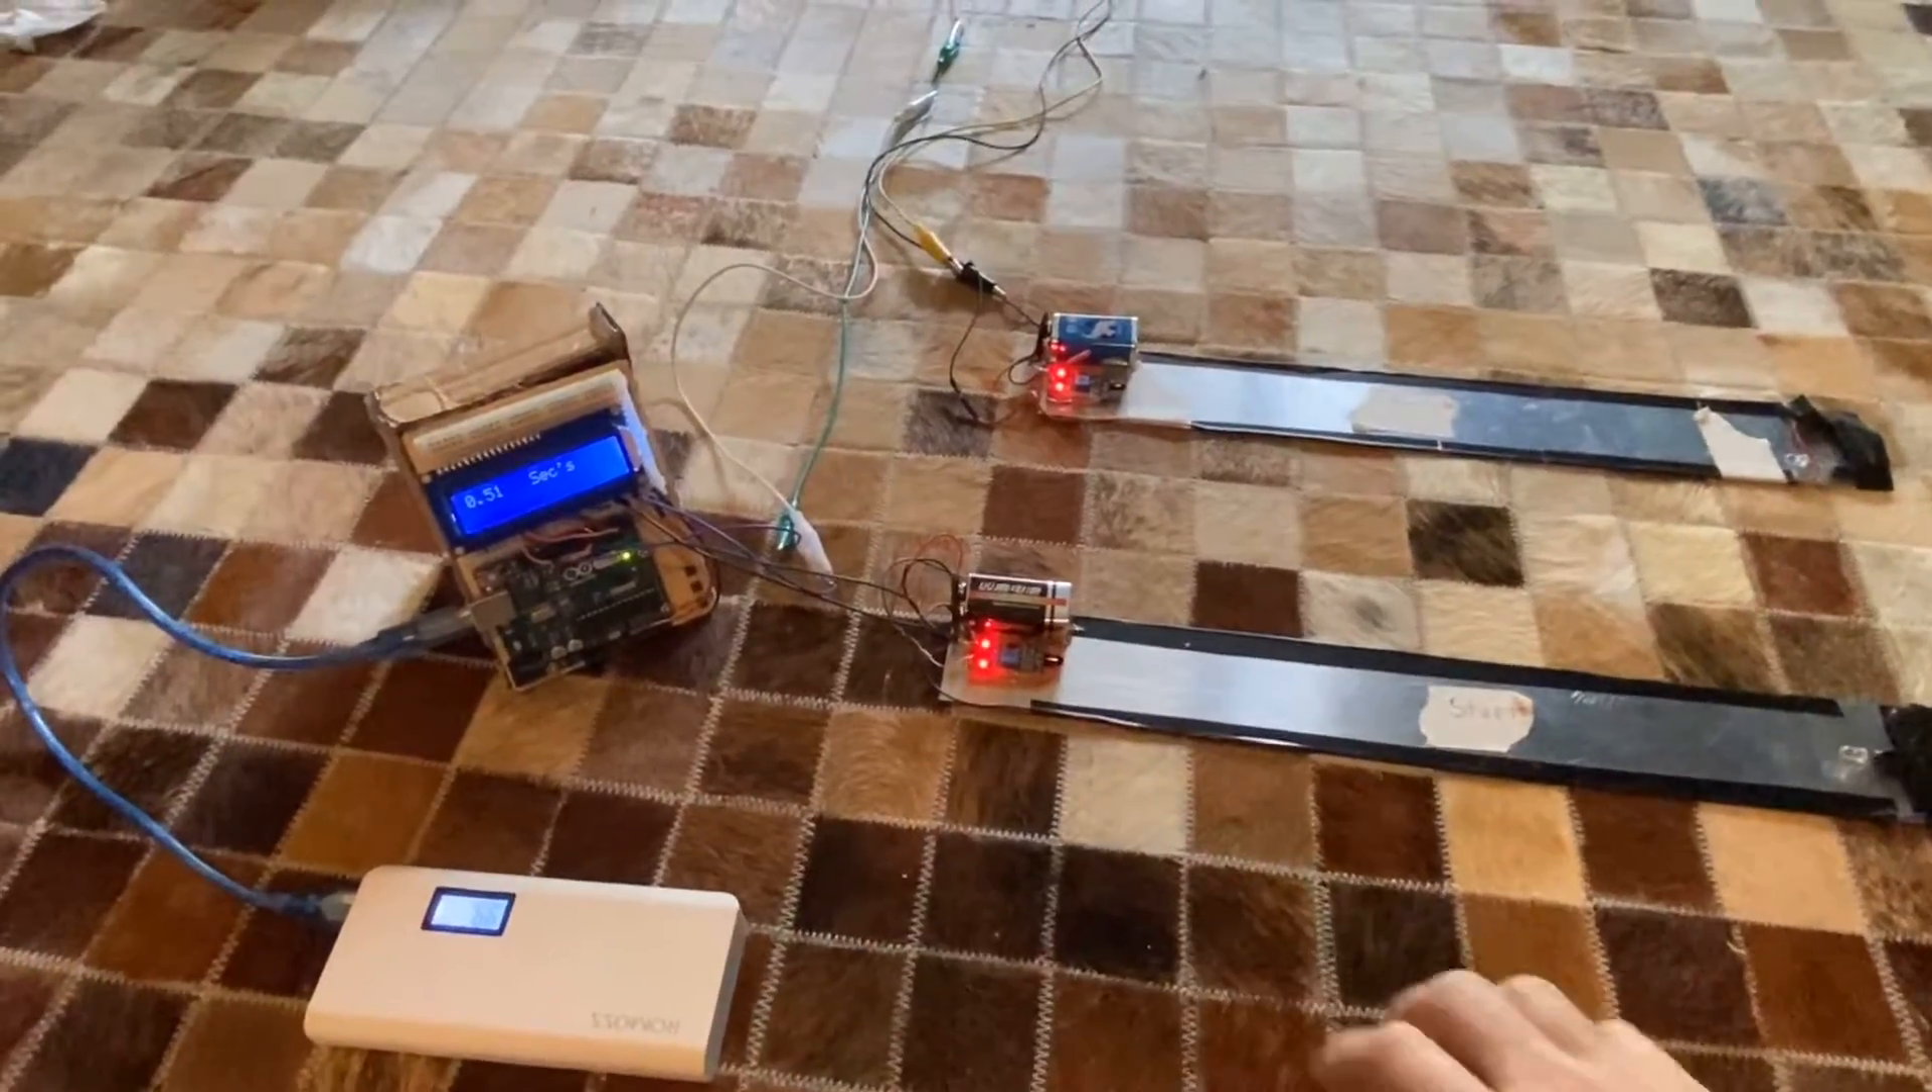Okay, now we've got everything hooked up here, have the Arduino and the LCD screen here, using a power bank as a power source, and have the start line and finish line connected to the Arduino.